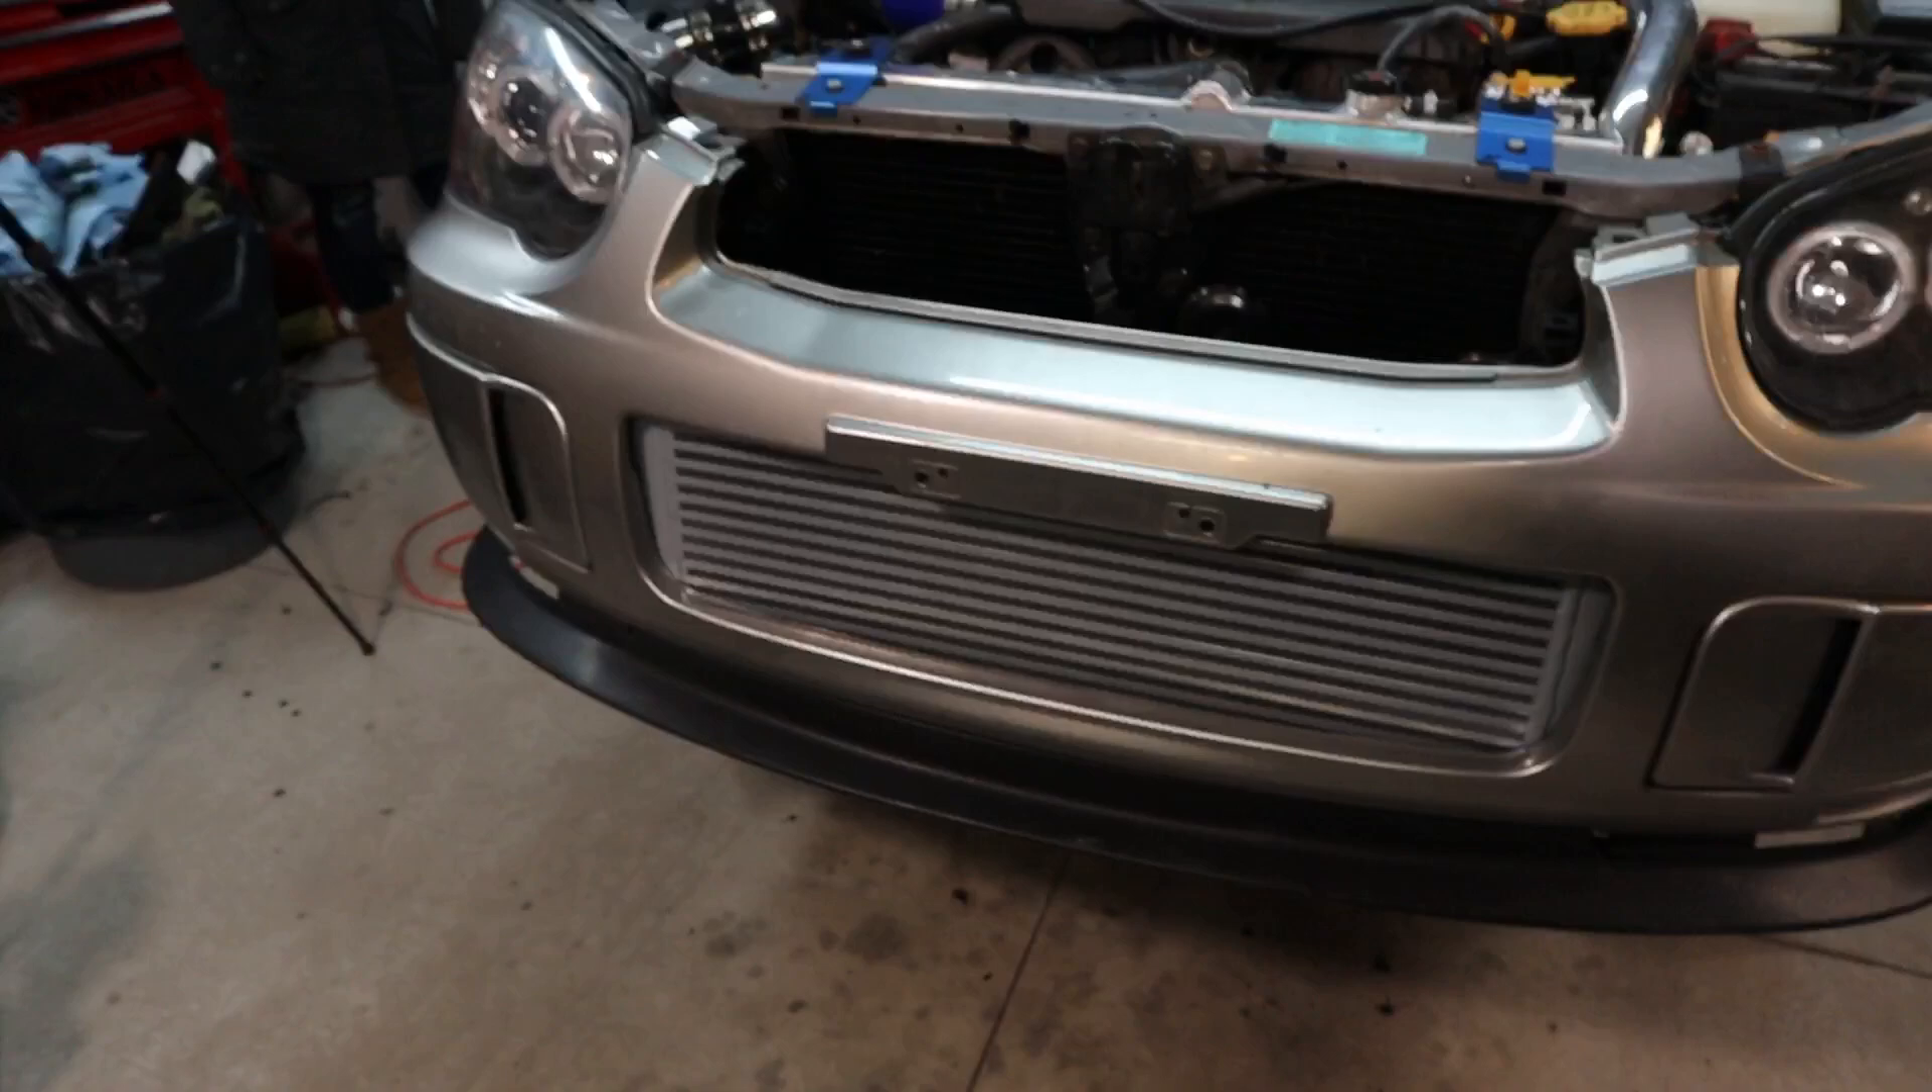I forgot to put the grill on, but my bad.